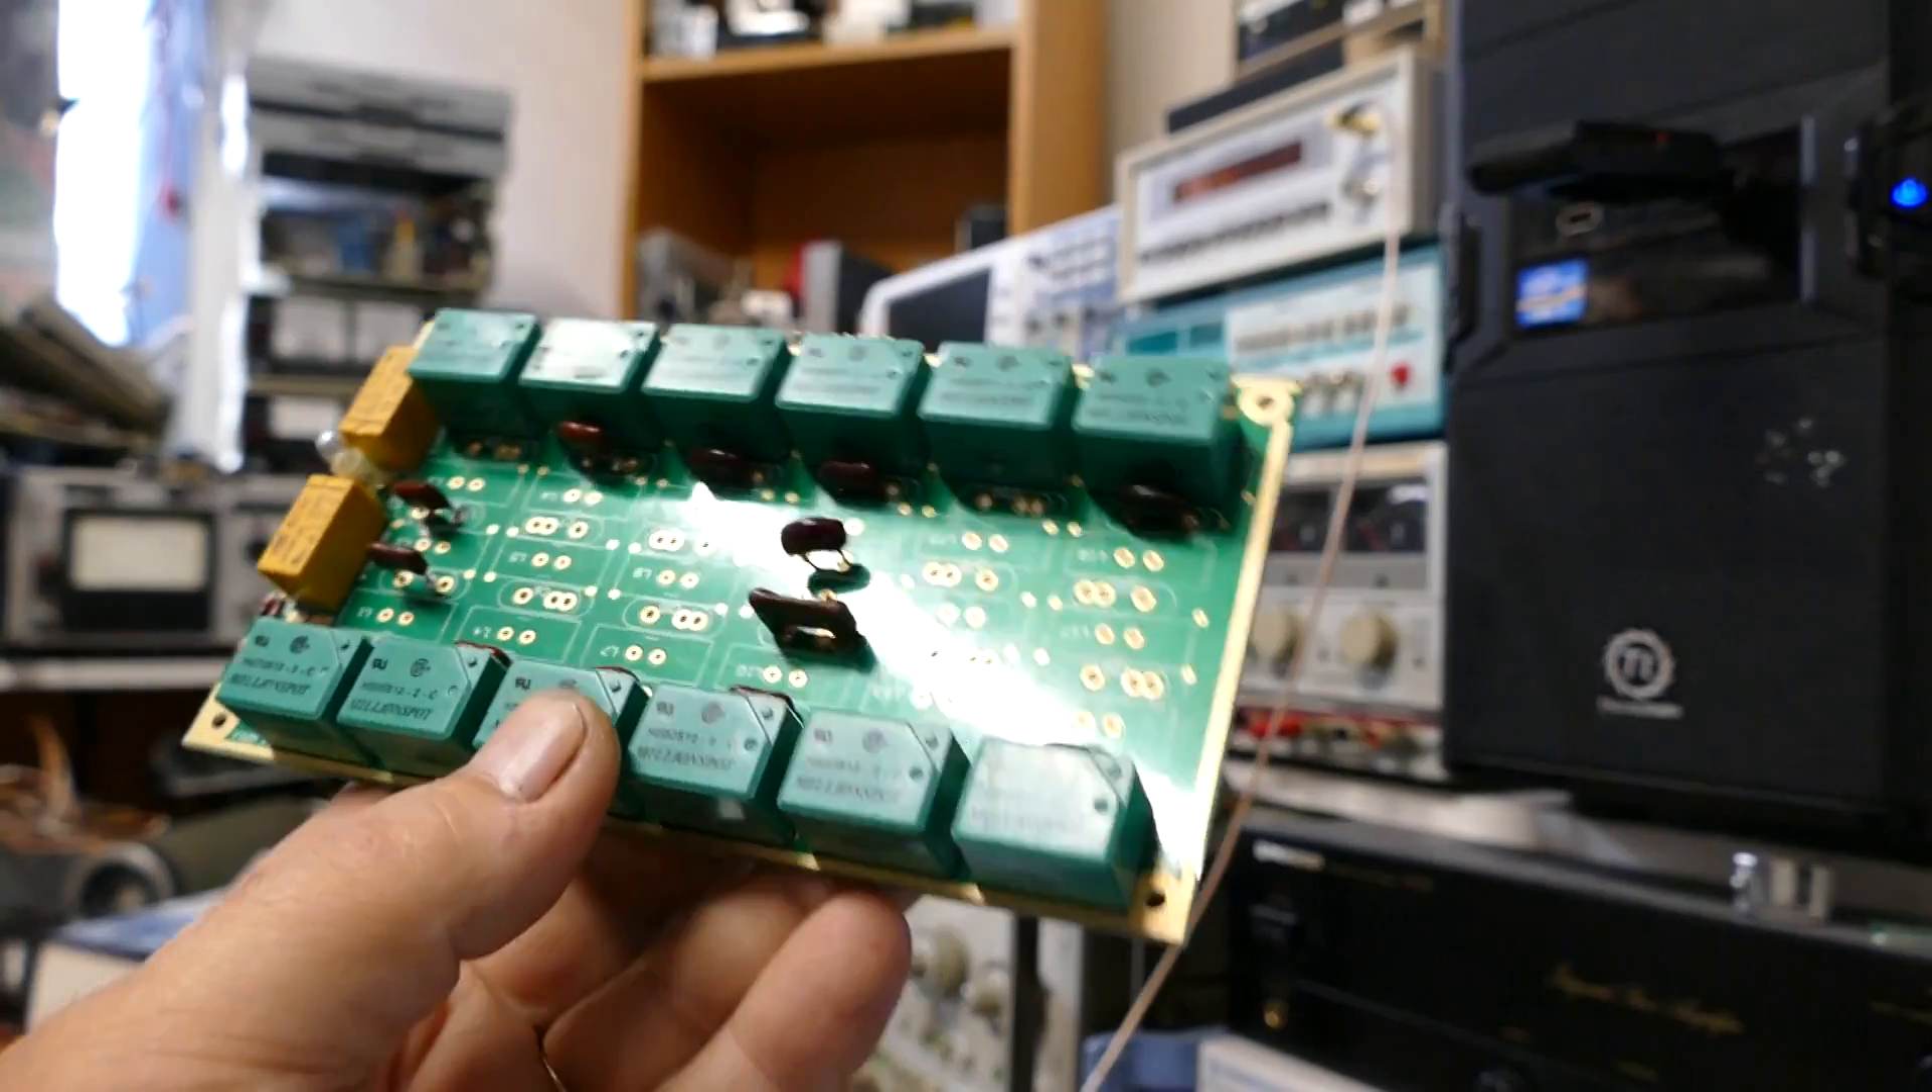The board is got all the relays on it and most of the silver mica capacitors. But it's still missing all the all the inductors.